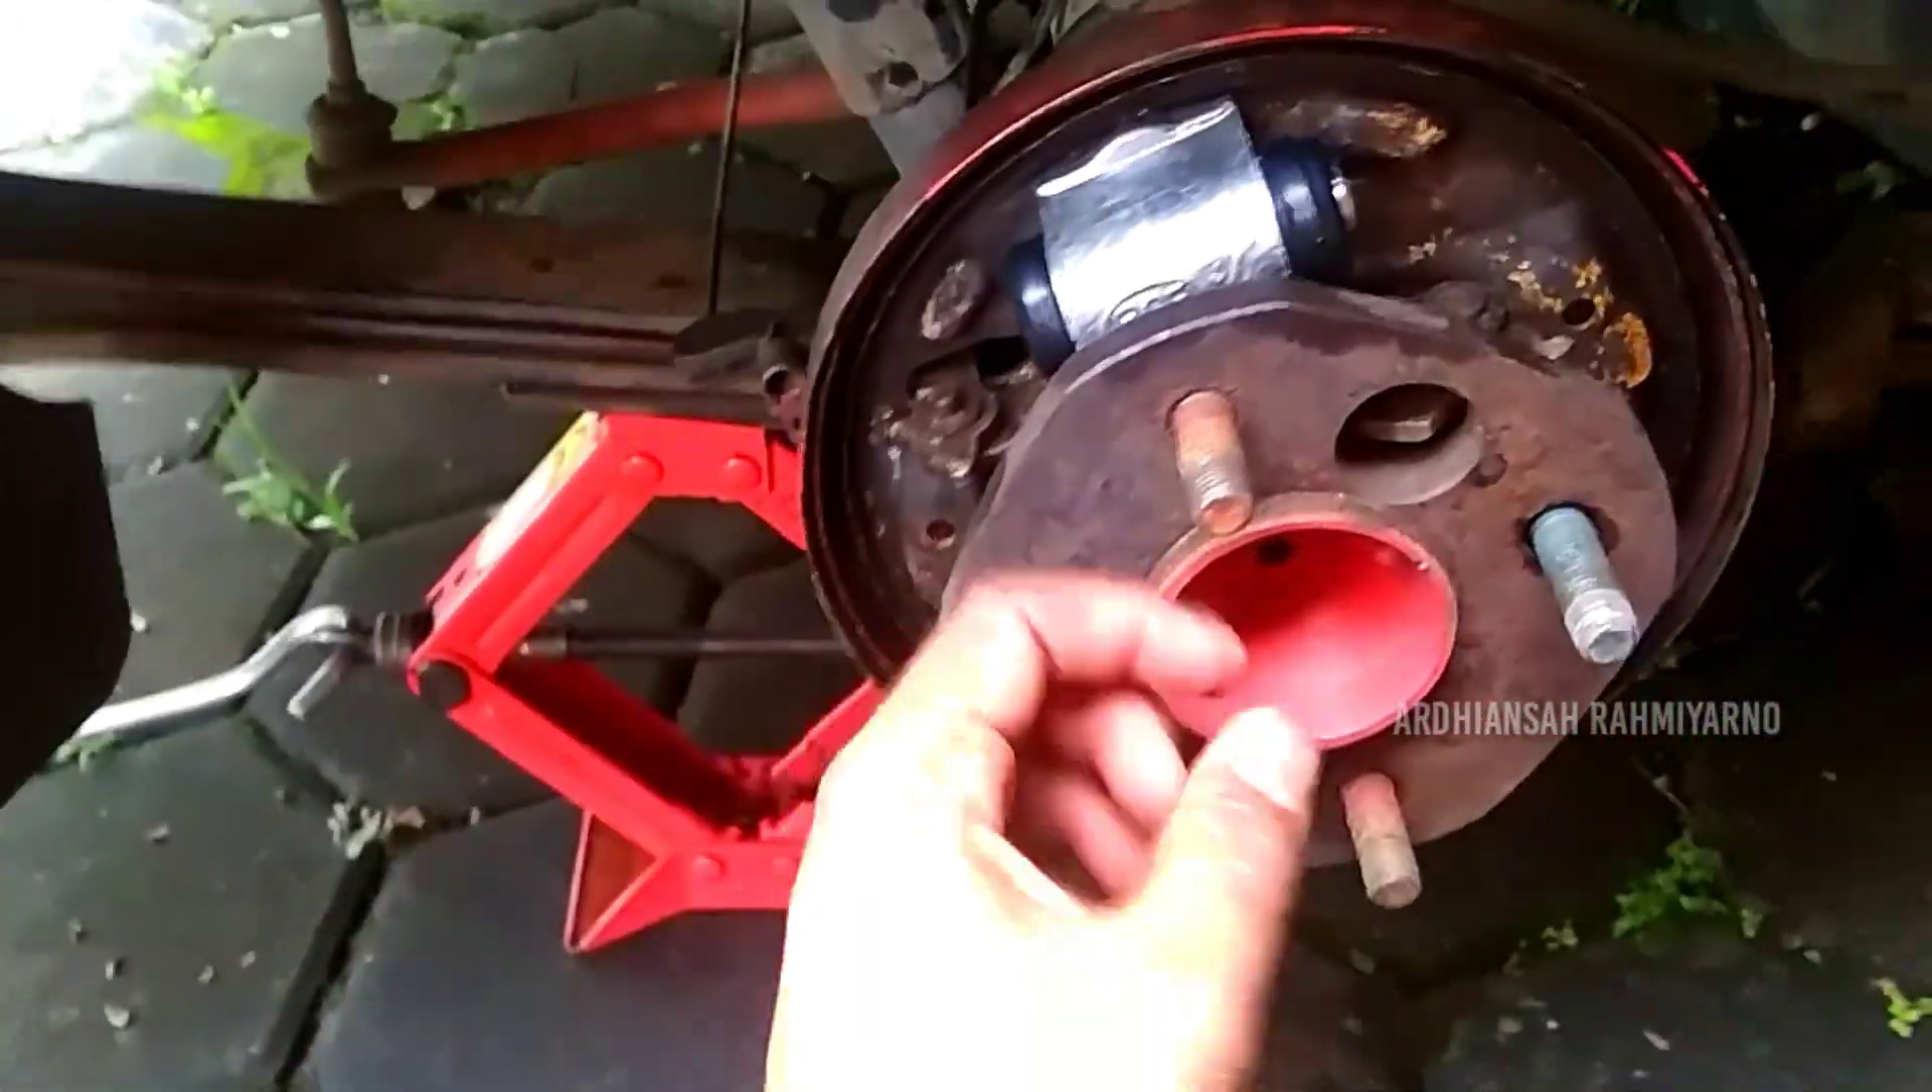Sekarang Sudah Terpasang Master Rem Bawah Sudah Saya Kencengin Bautnya Sekarang Kita Tinggal Pasang Kampas Rem.